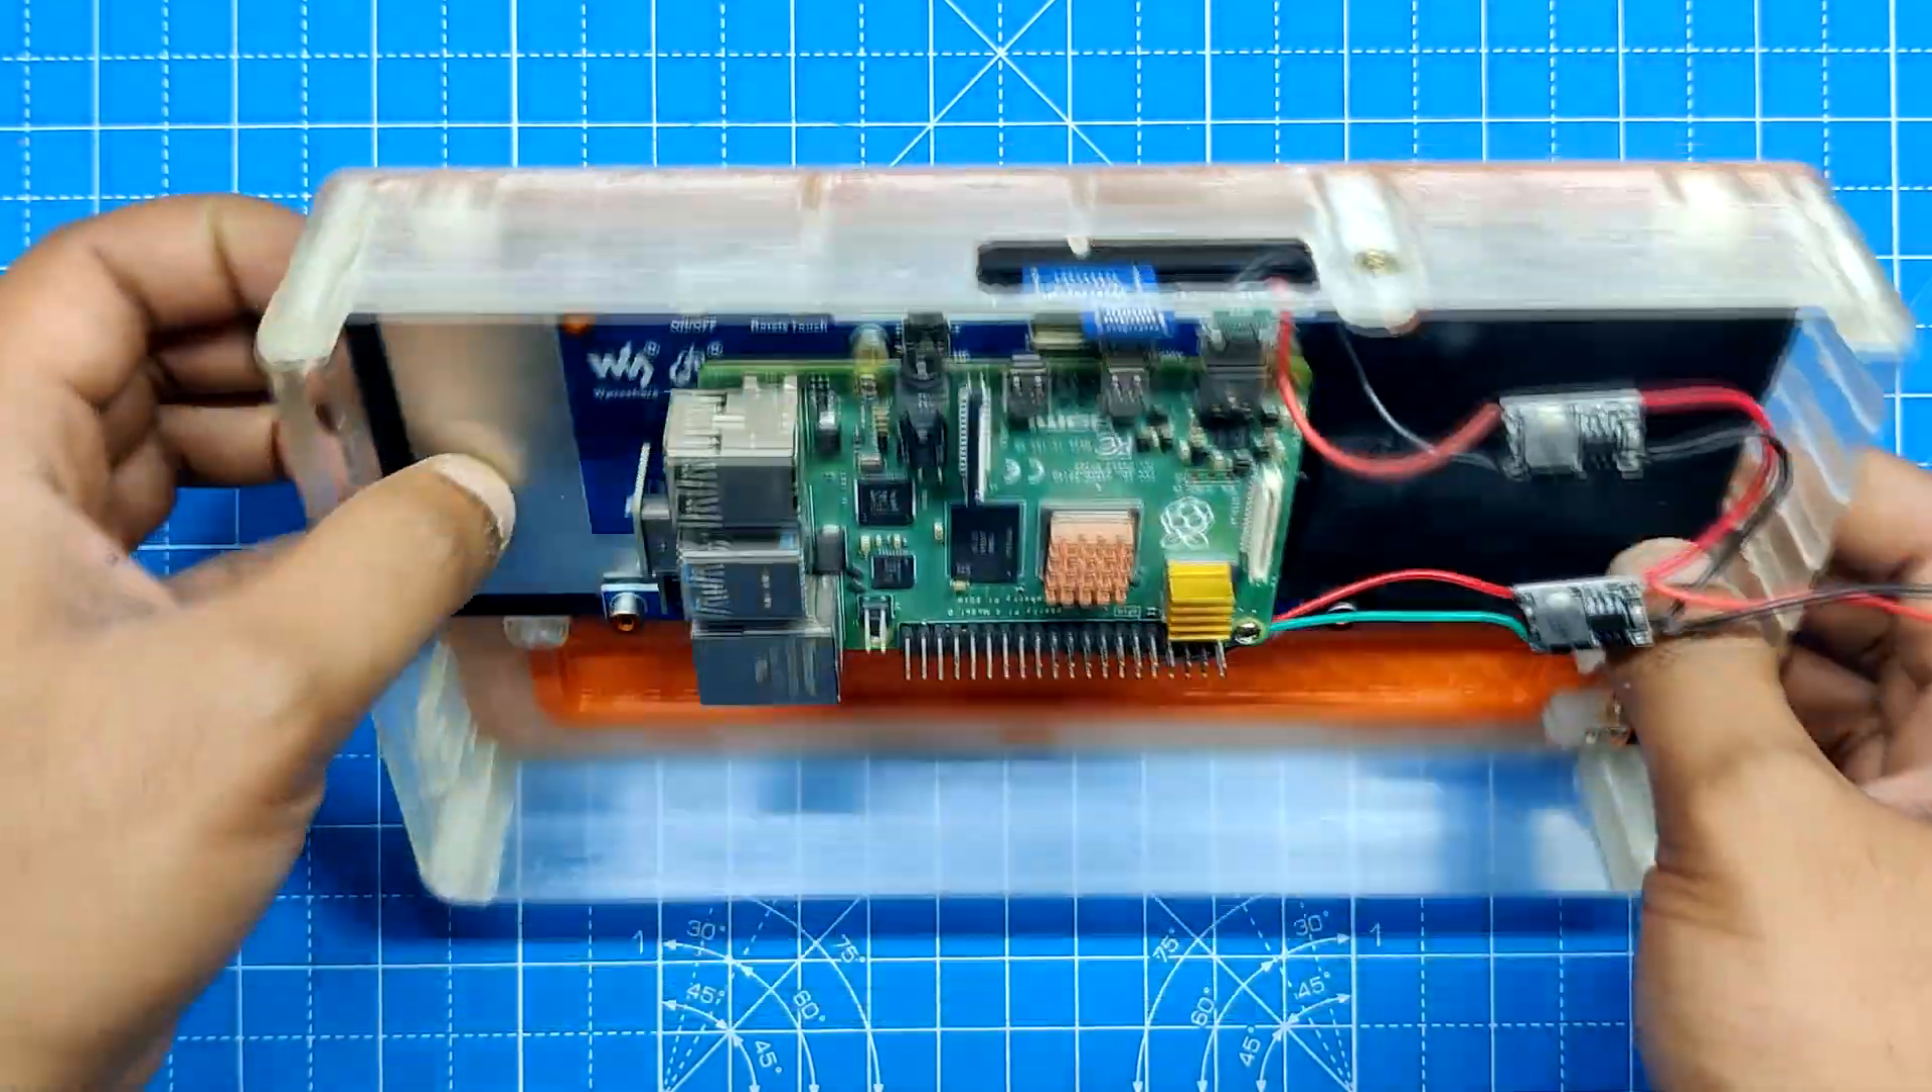The display Raspberry Pi assembly is now picked up and placed inside the main body screen location.